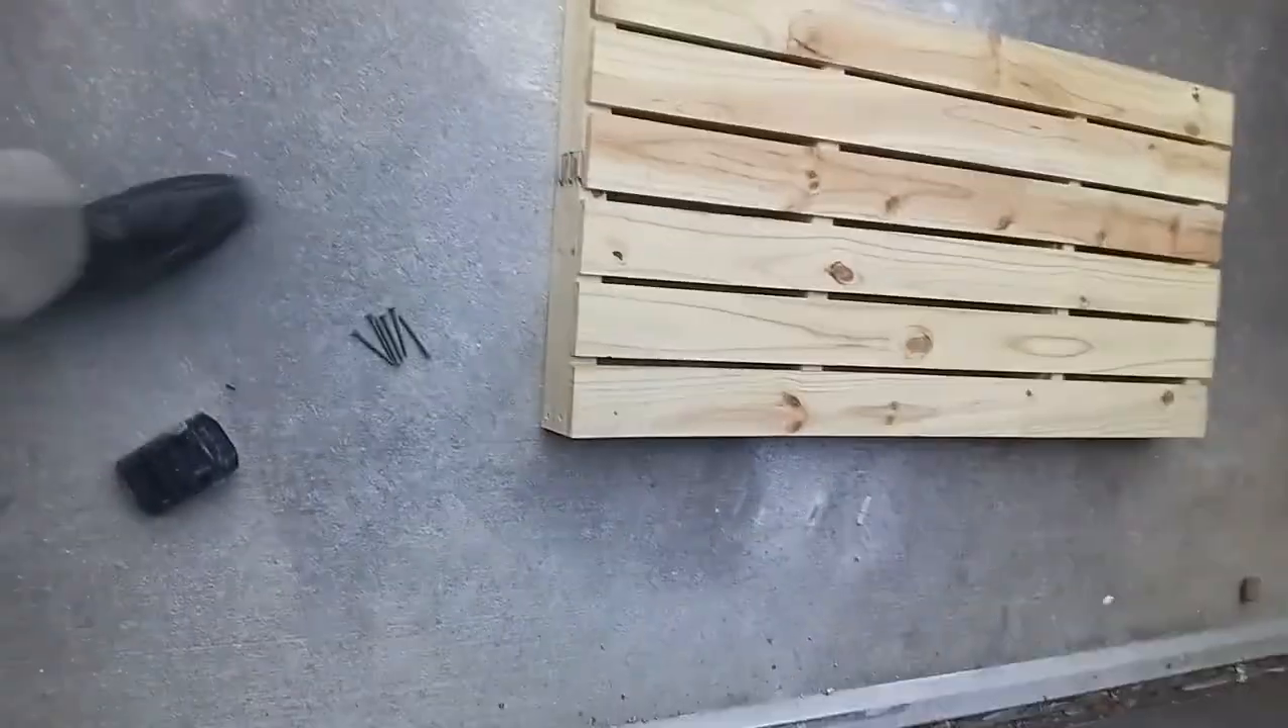Okay, I got the cargo decking in place probably on a, eh, roughly a half inch spread.